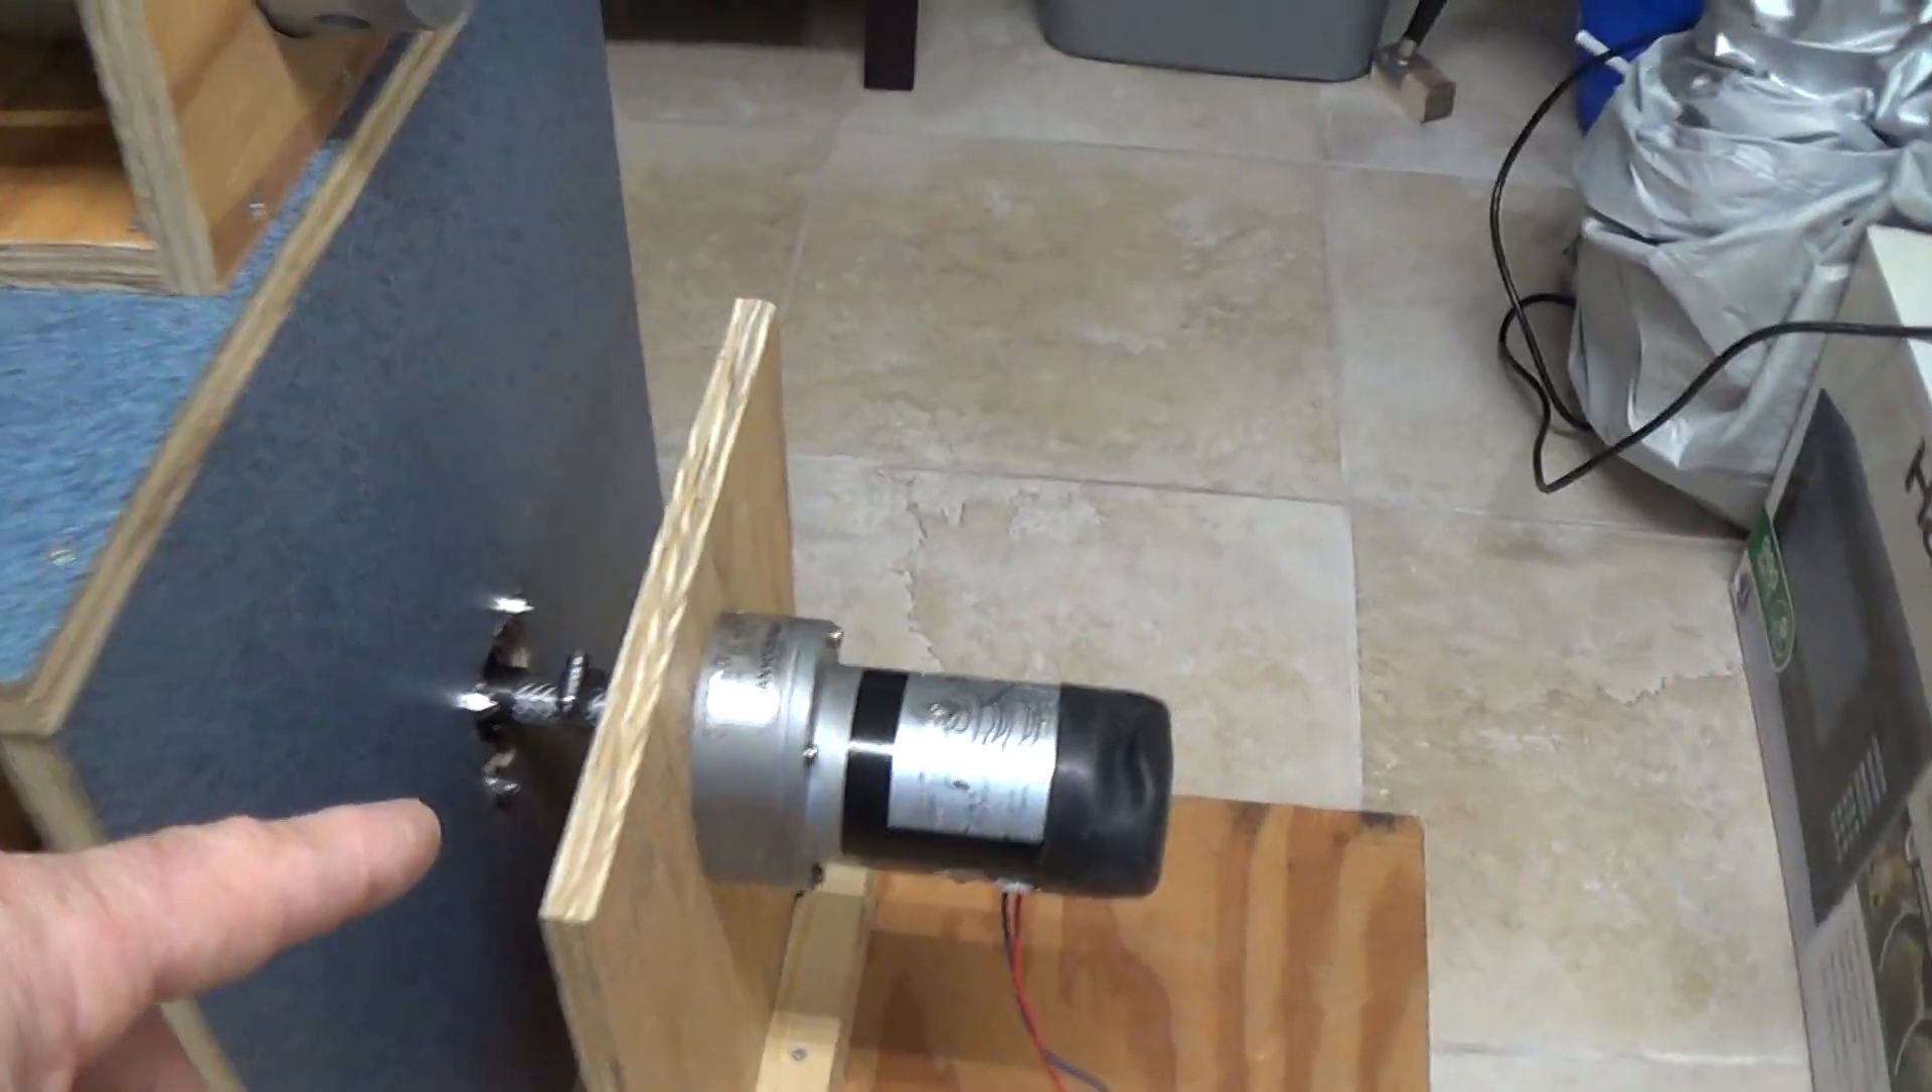So I haven't attached the capacitor yet, I've just, just finished attaching this motor, this gear head motor which I picked up today at one of those surplus stores.